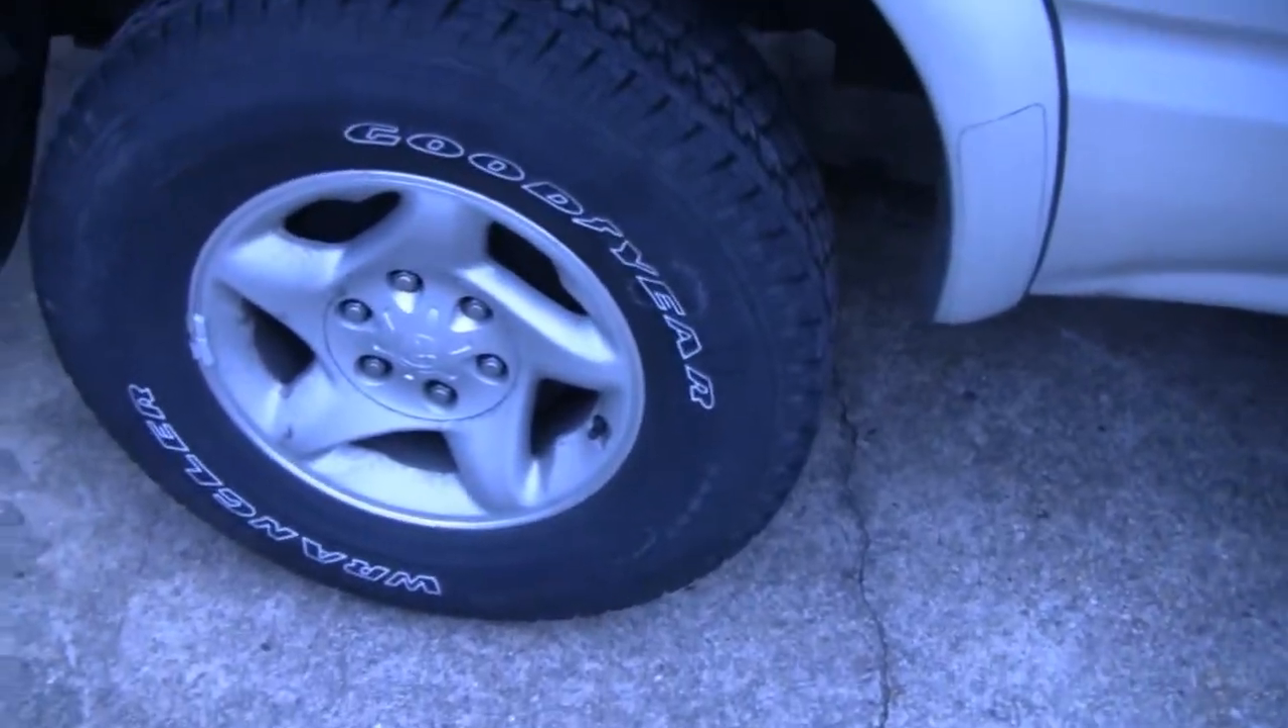Got the tire on. I filled it up with air. Got the right, correct pressure in it.